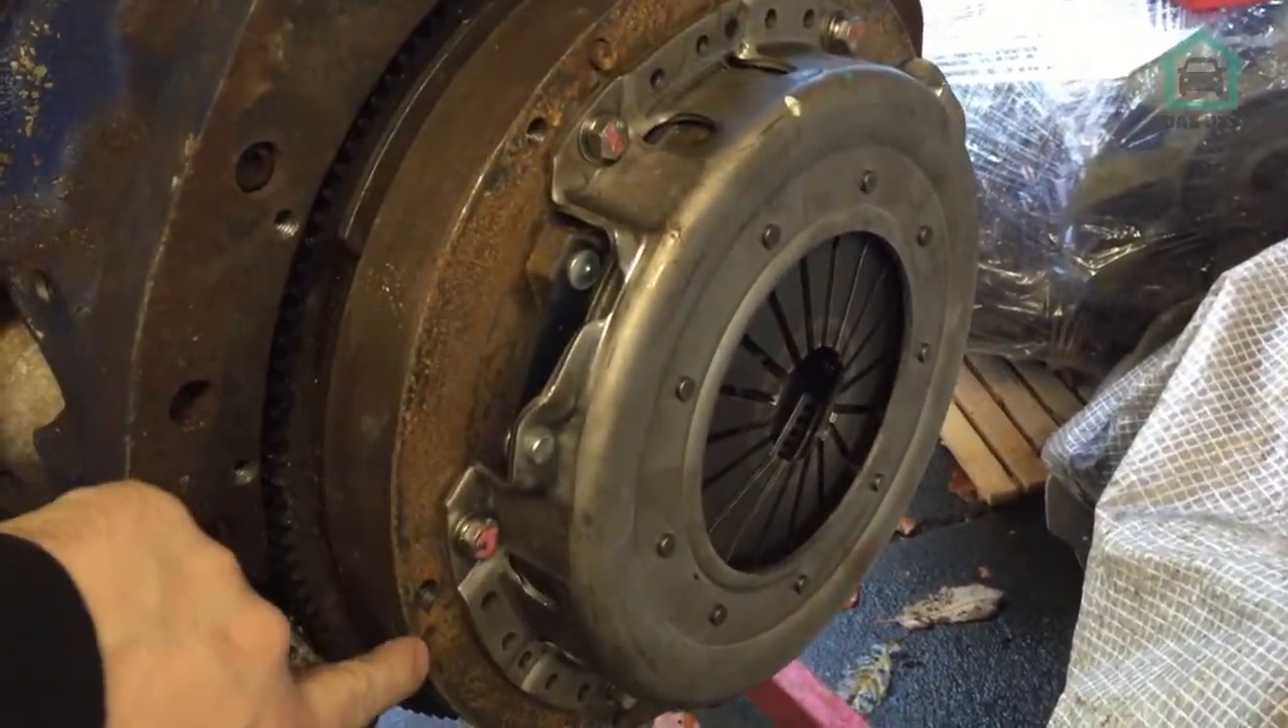The actual flywheel is back on we drilled and tapped the holes for the clutch.